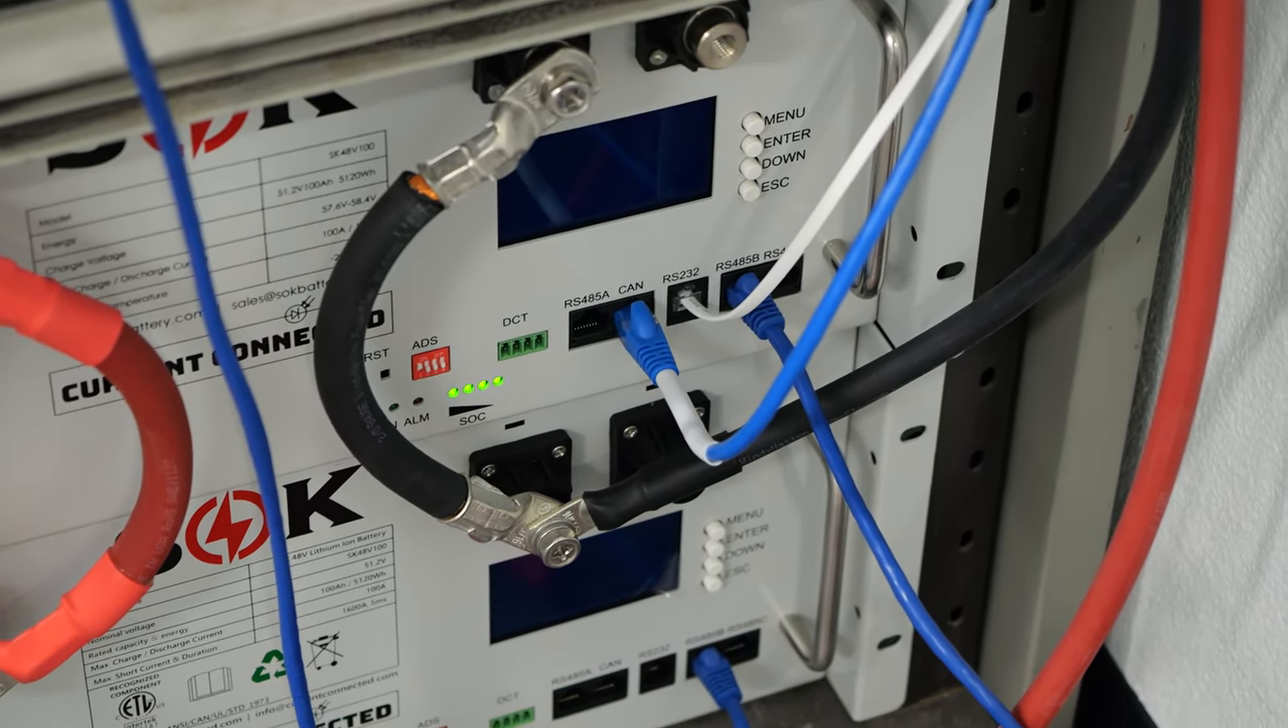I got my cables around the front, just kind of temporarily hooked up.